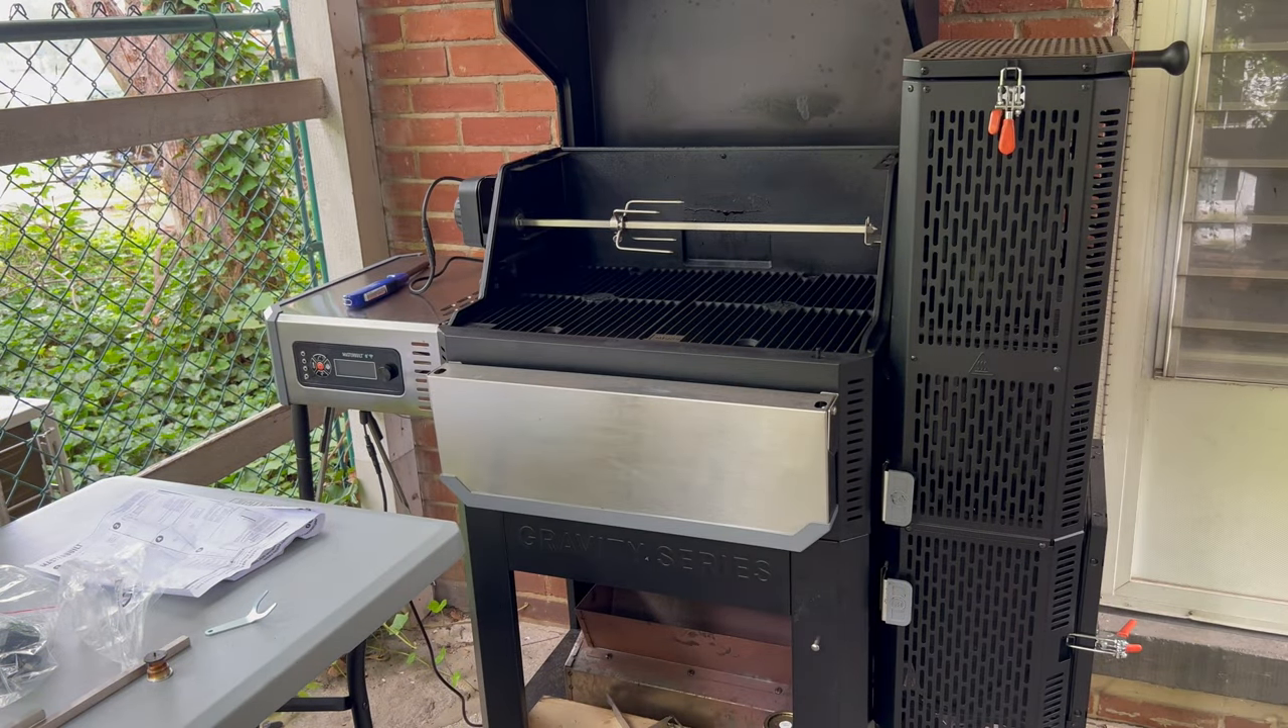And there you have it an assembled rotisserie ready to smoke some meat.